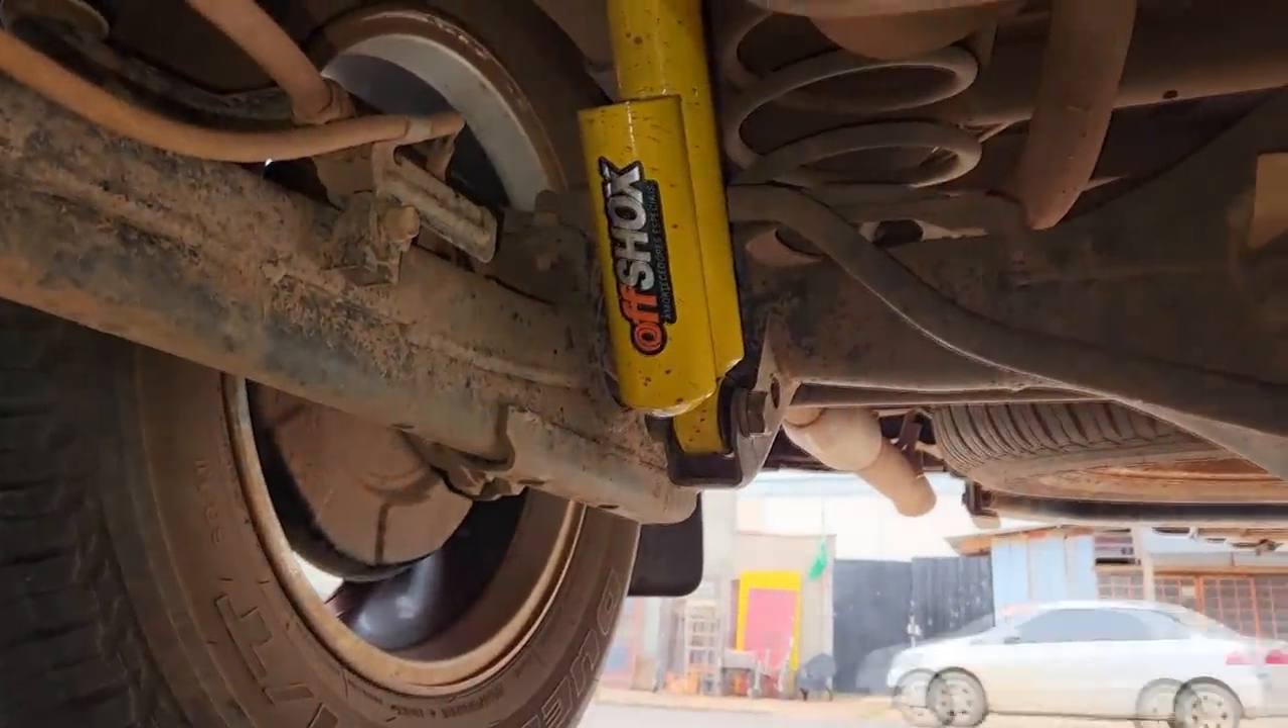Veículo terminado e alinhado. Olha como é que ficou a instalação do amortecedor na traseira.